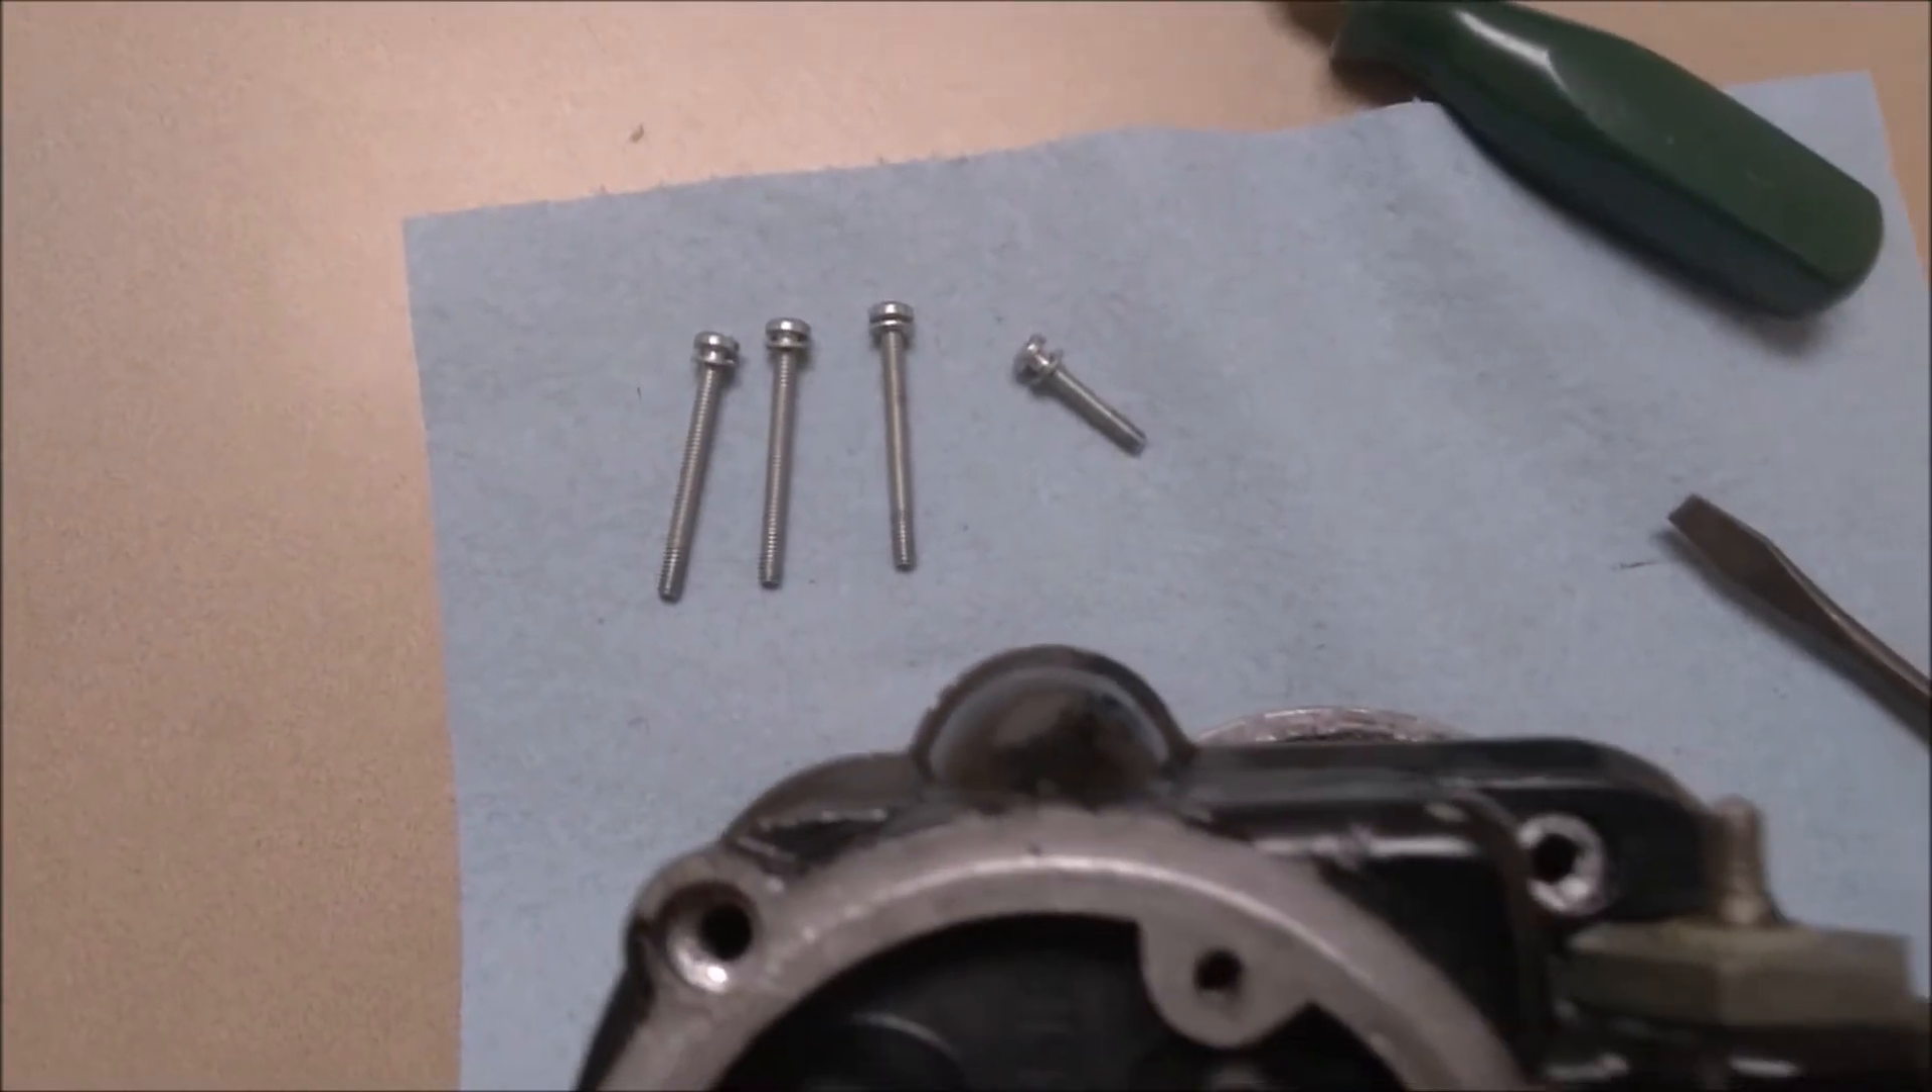I got the four screws out.